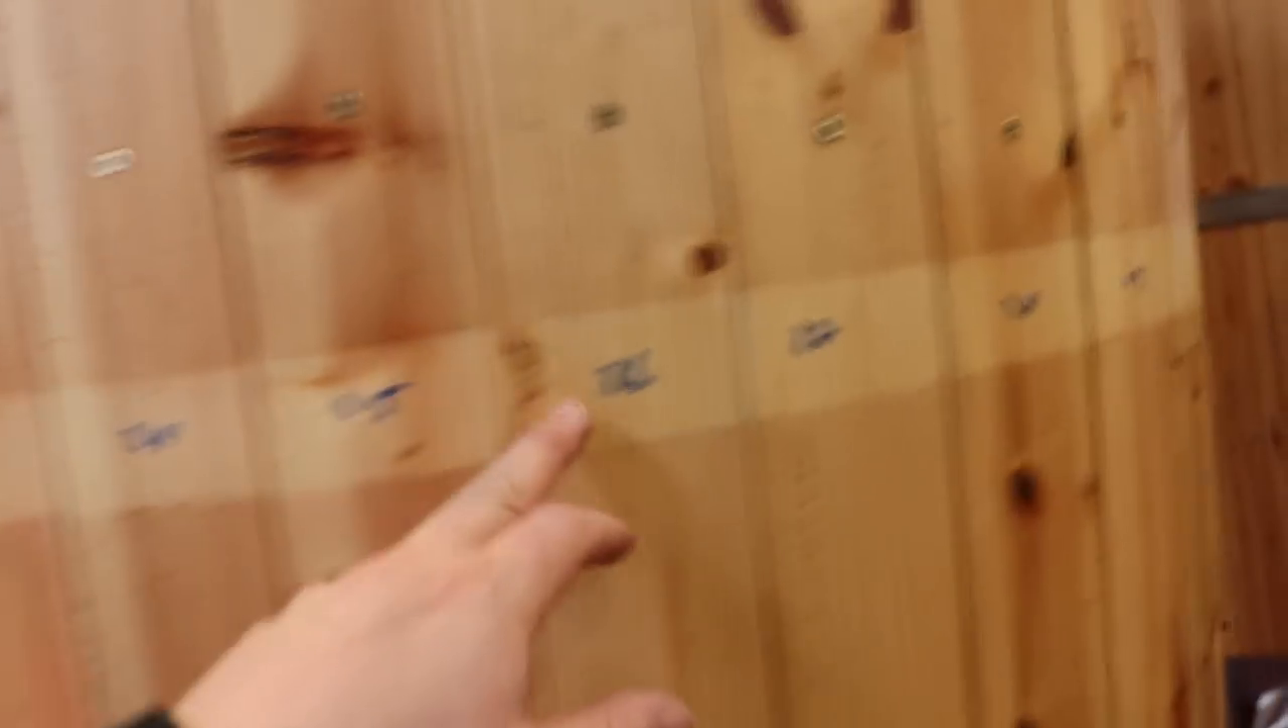And, then, I've got to take half of the tank panelling away. I've numbered them under where the banding will be, so we'll be able to put them back on in the correct order.